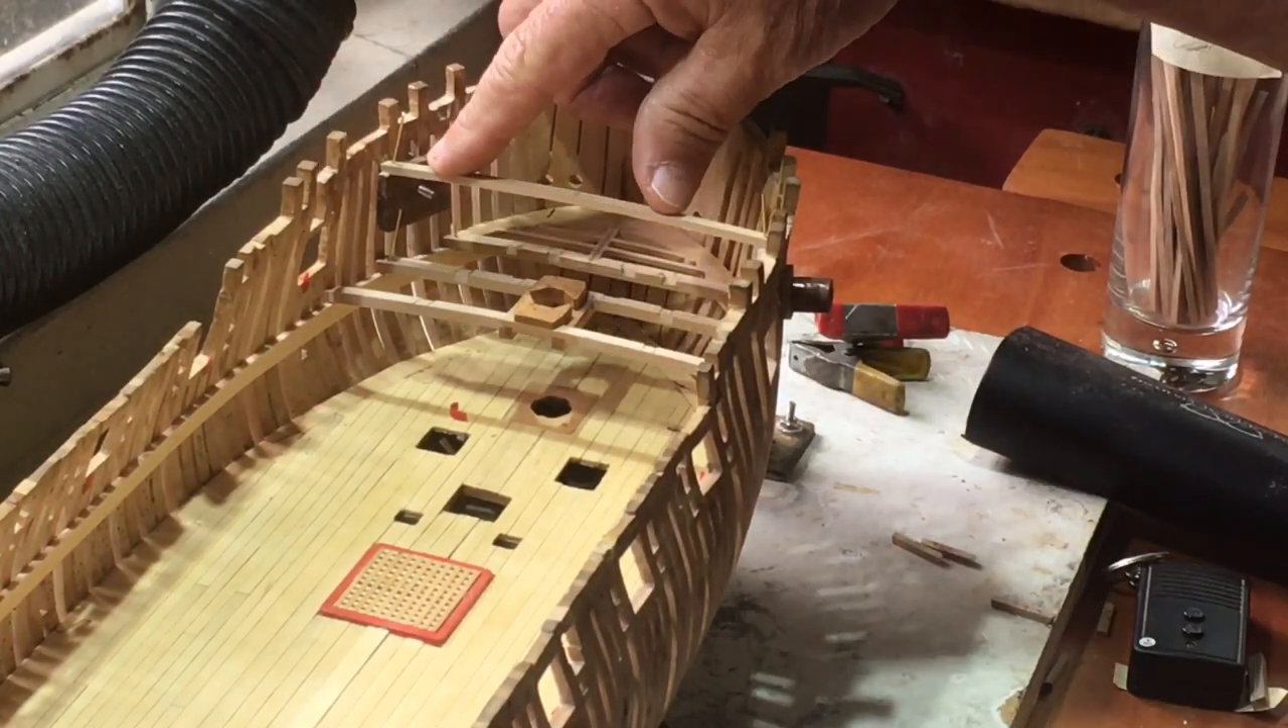And we have installed a beam, and you can see they are quite a bit smaller than the upper deck beams.